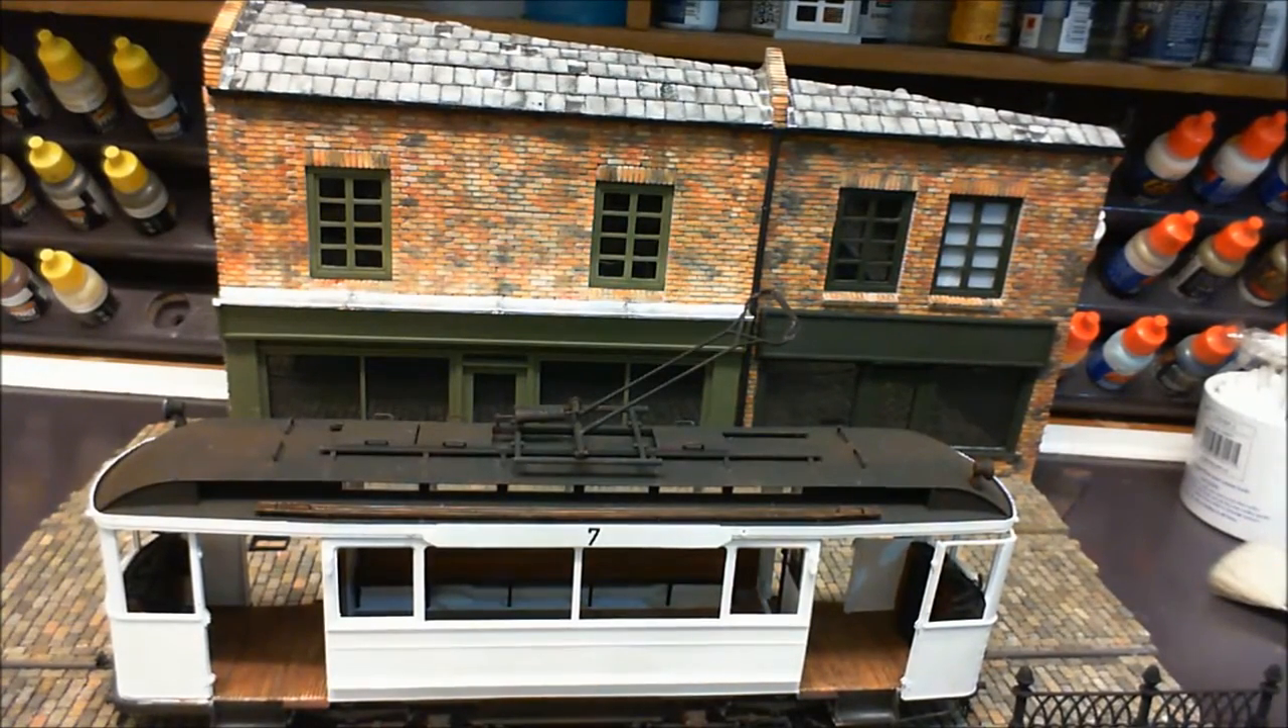There's quite a few figures to go actually in the tram and on this bit on the front we've got a passenger actually getting on.